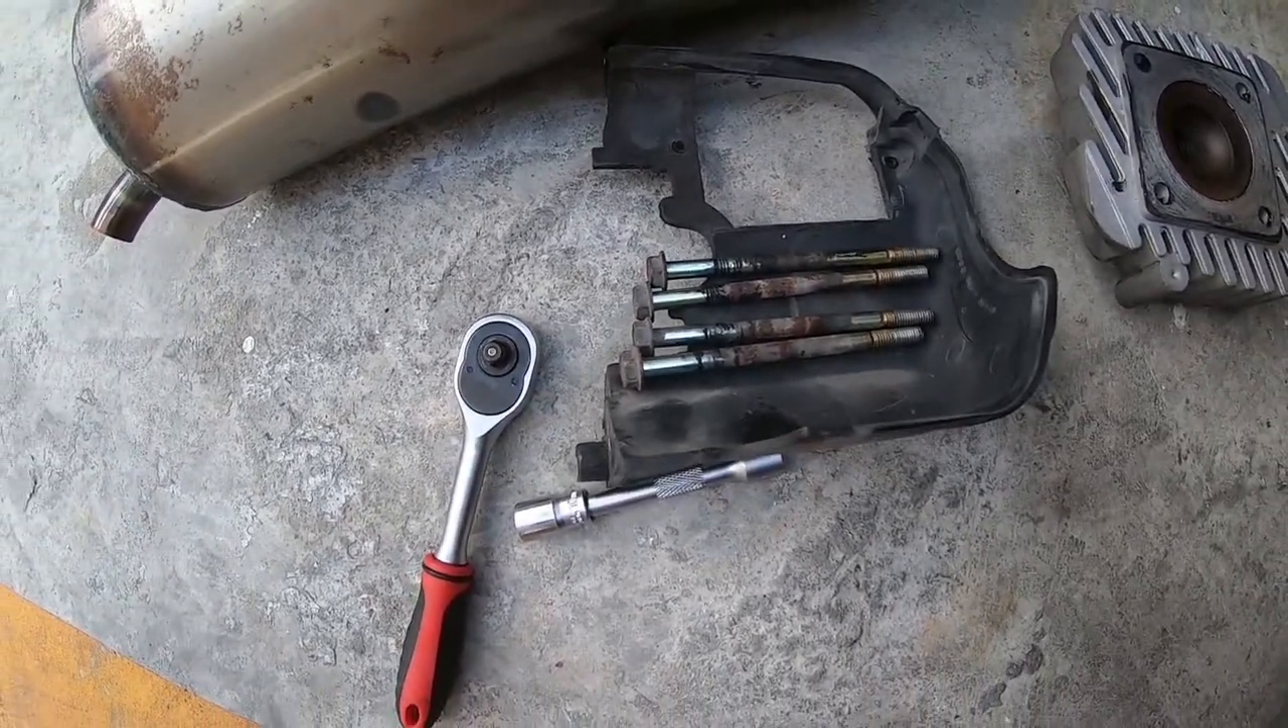Okay guys so now you see I've removed the head.